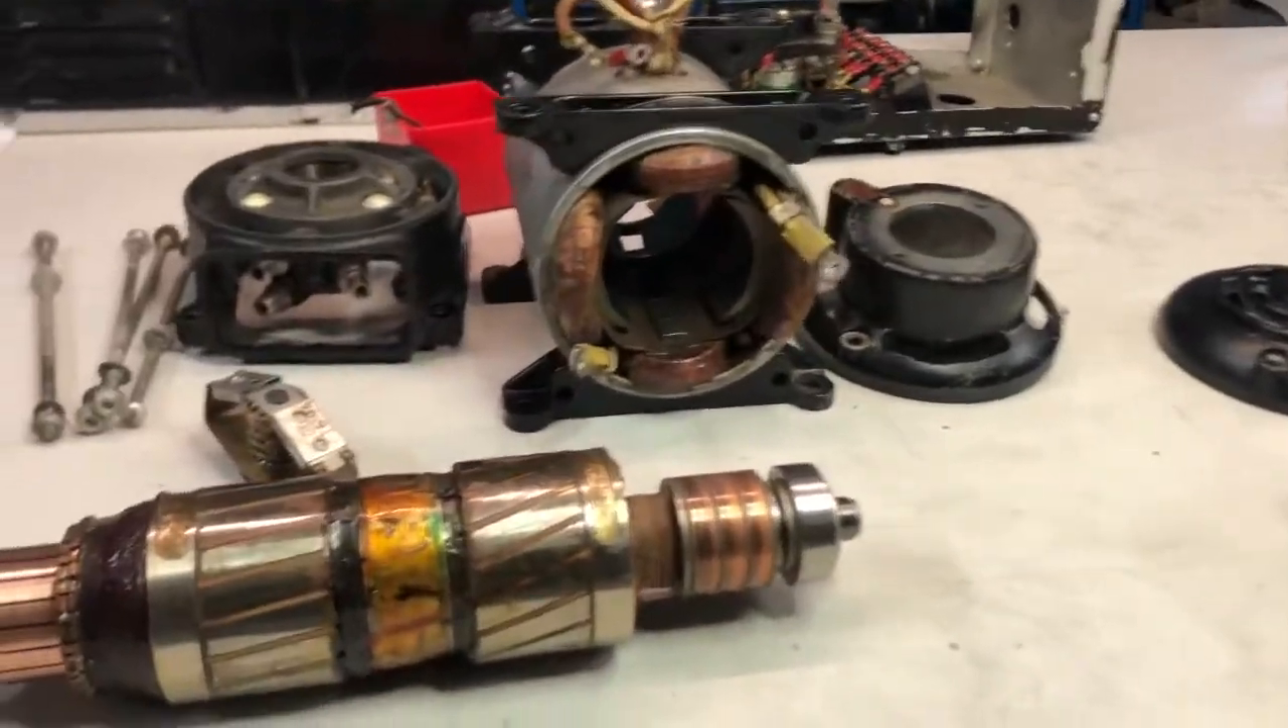Well as you can see i have completely dismantled the inverter since i have noted that this side was a very tarnished and i already have uh cleaned it and i still need to clean it this.